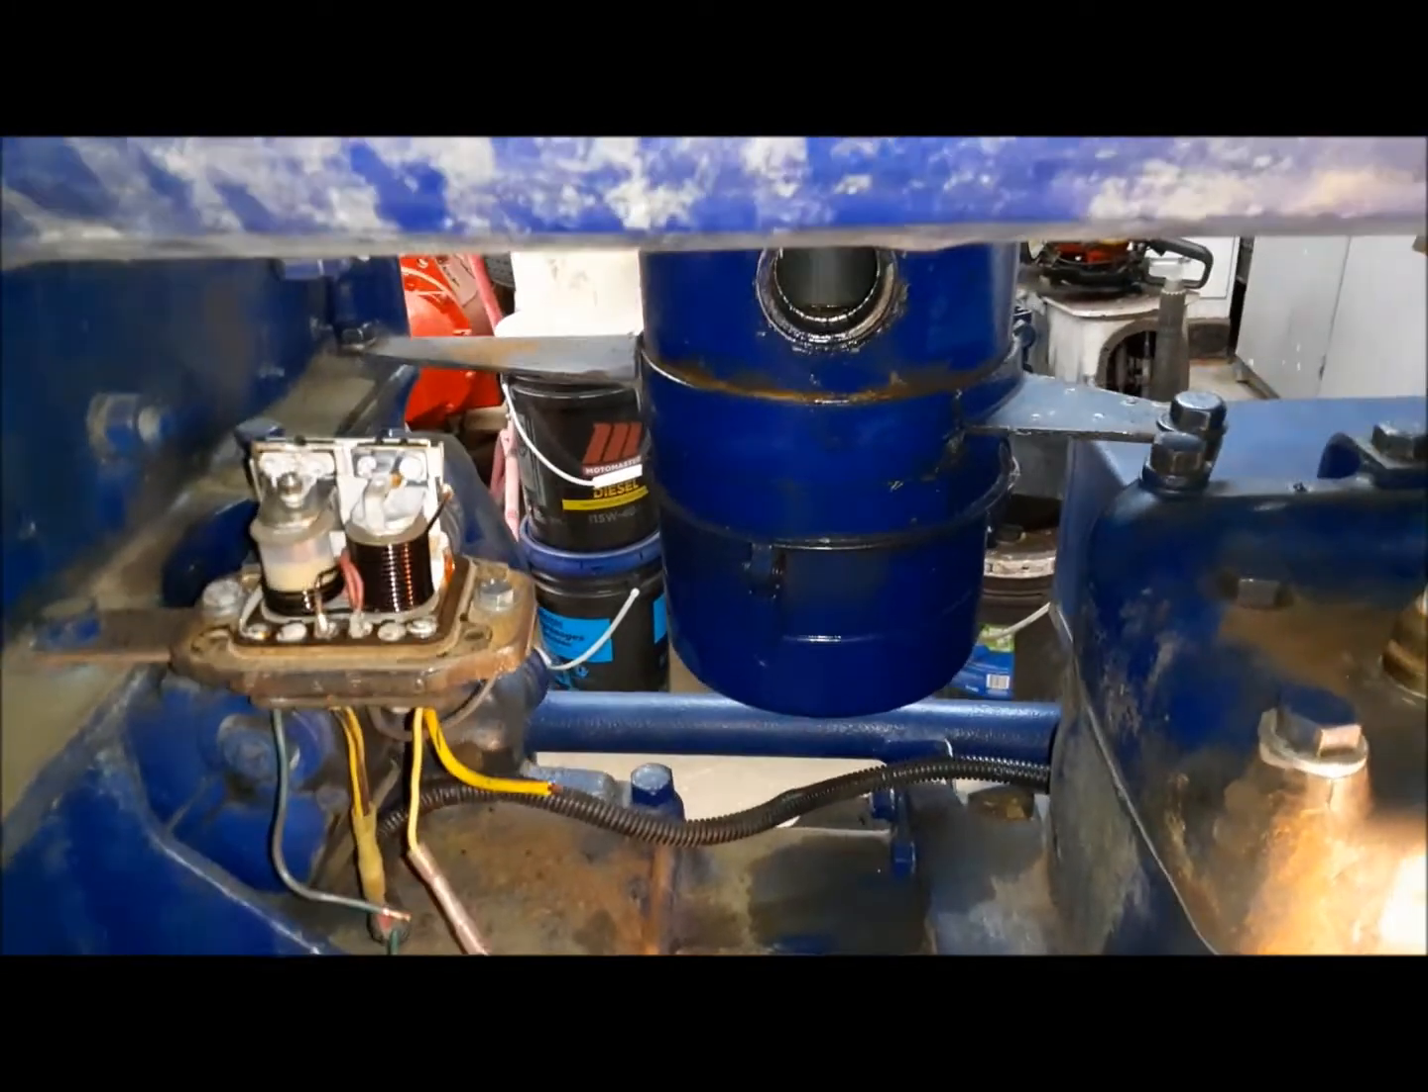We've got the control box or voltage regulator mounted up.